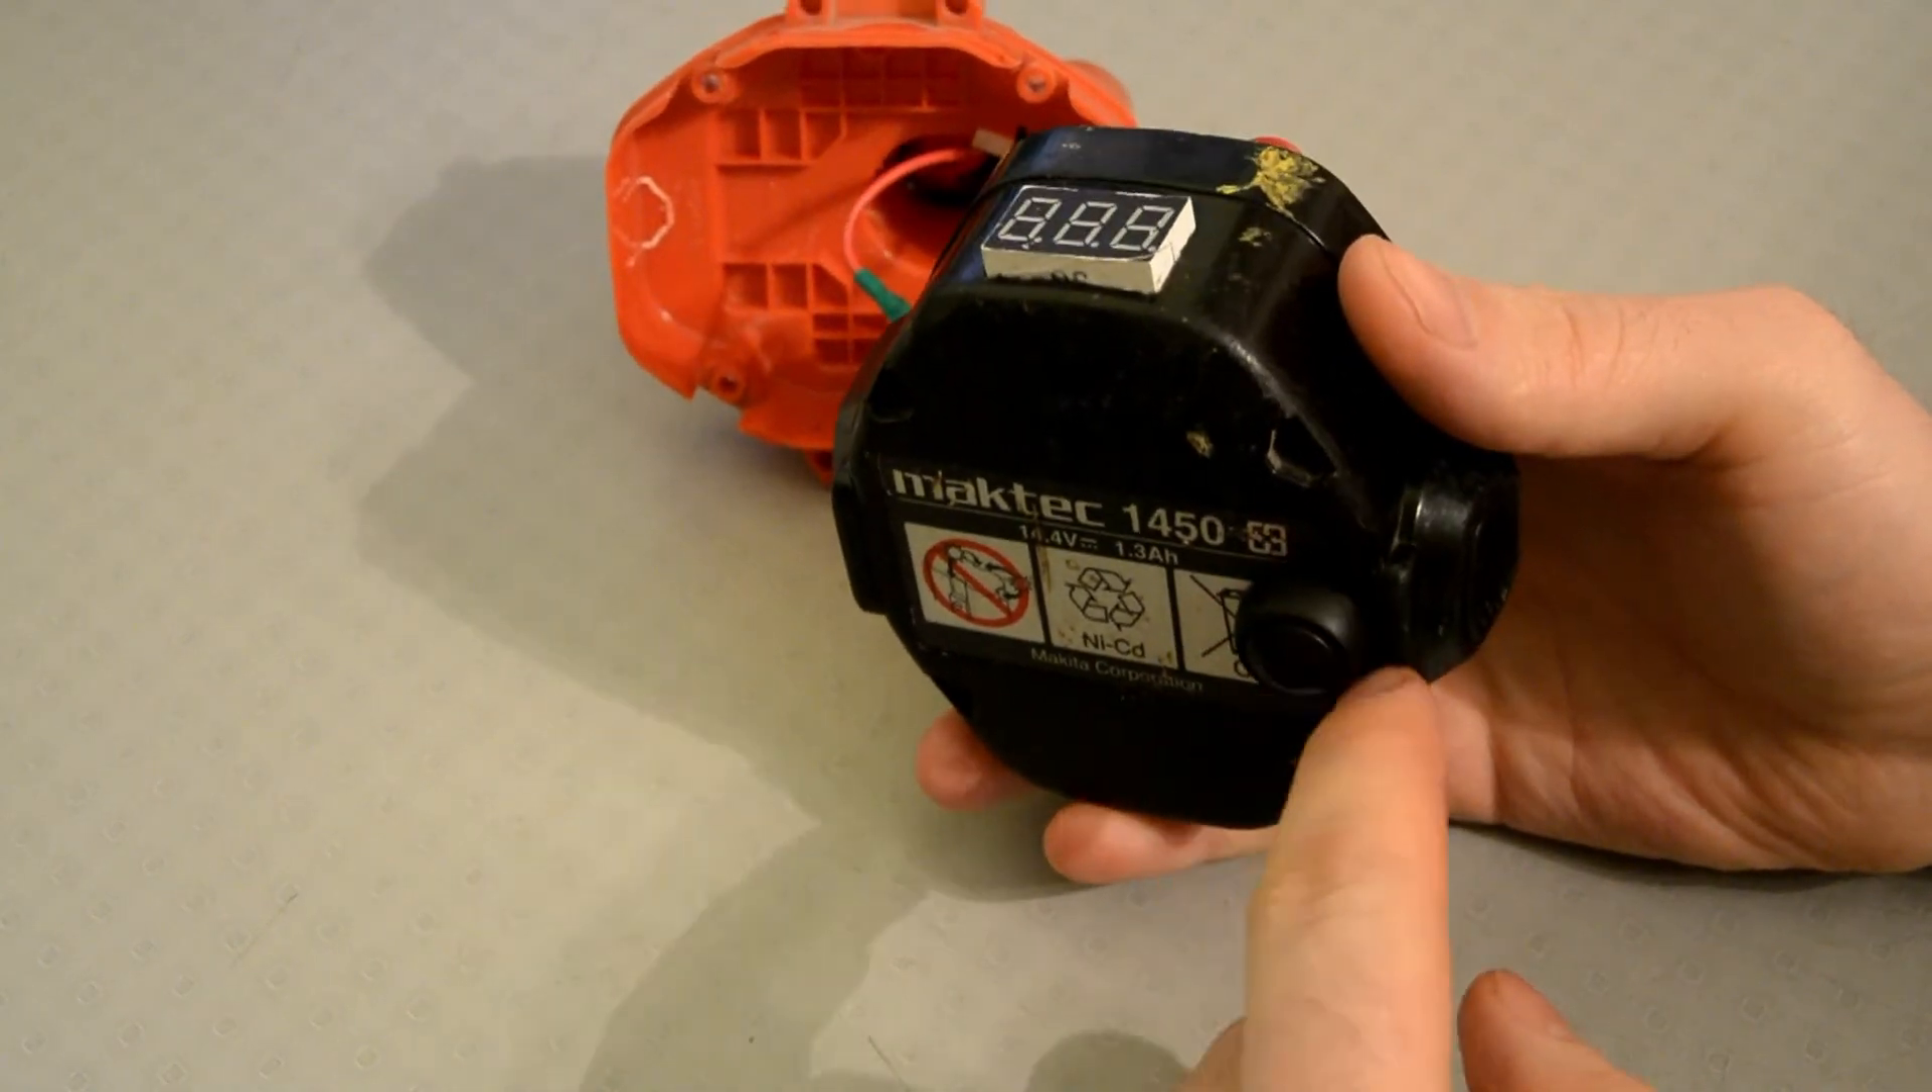Сюда я вставил вольтметр просверлил дырку.